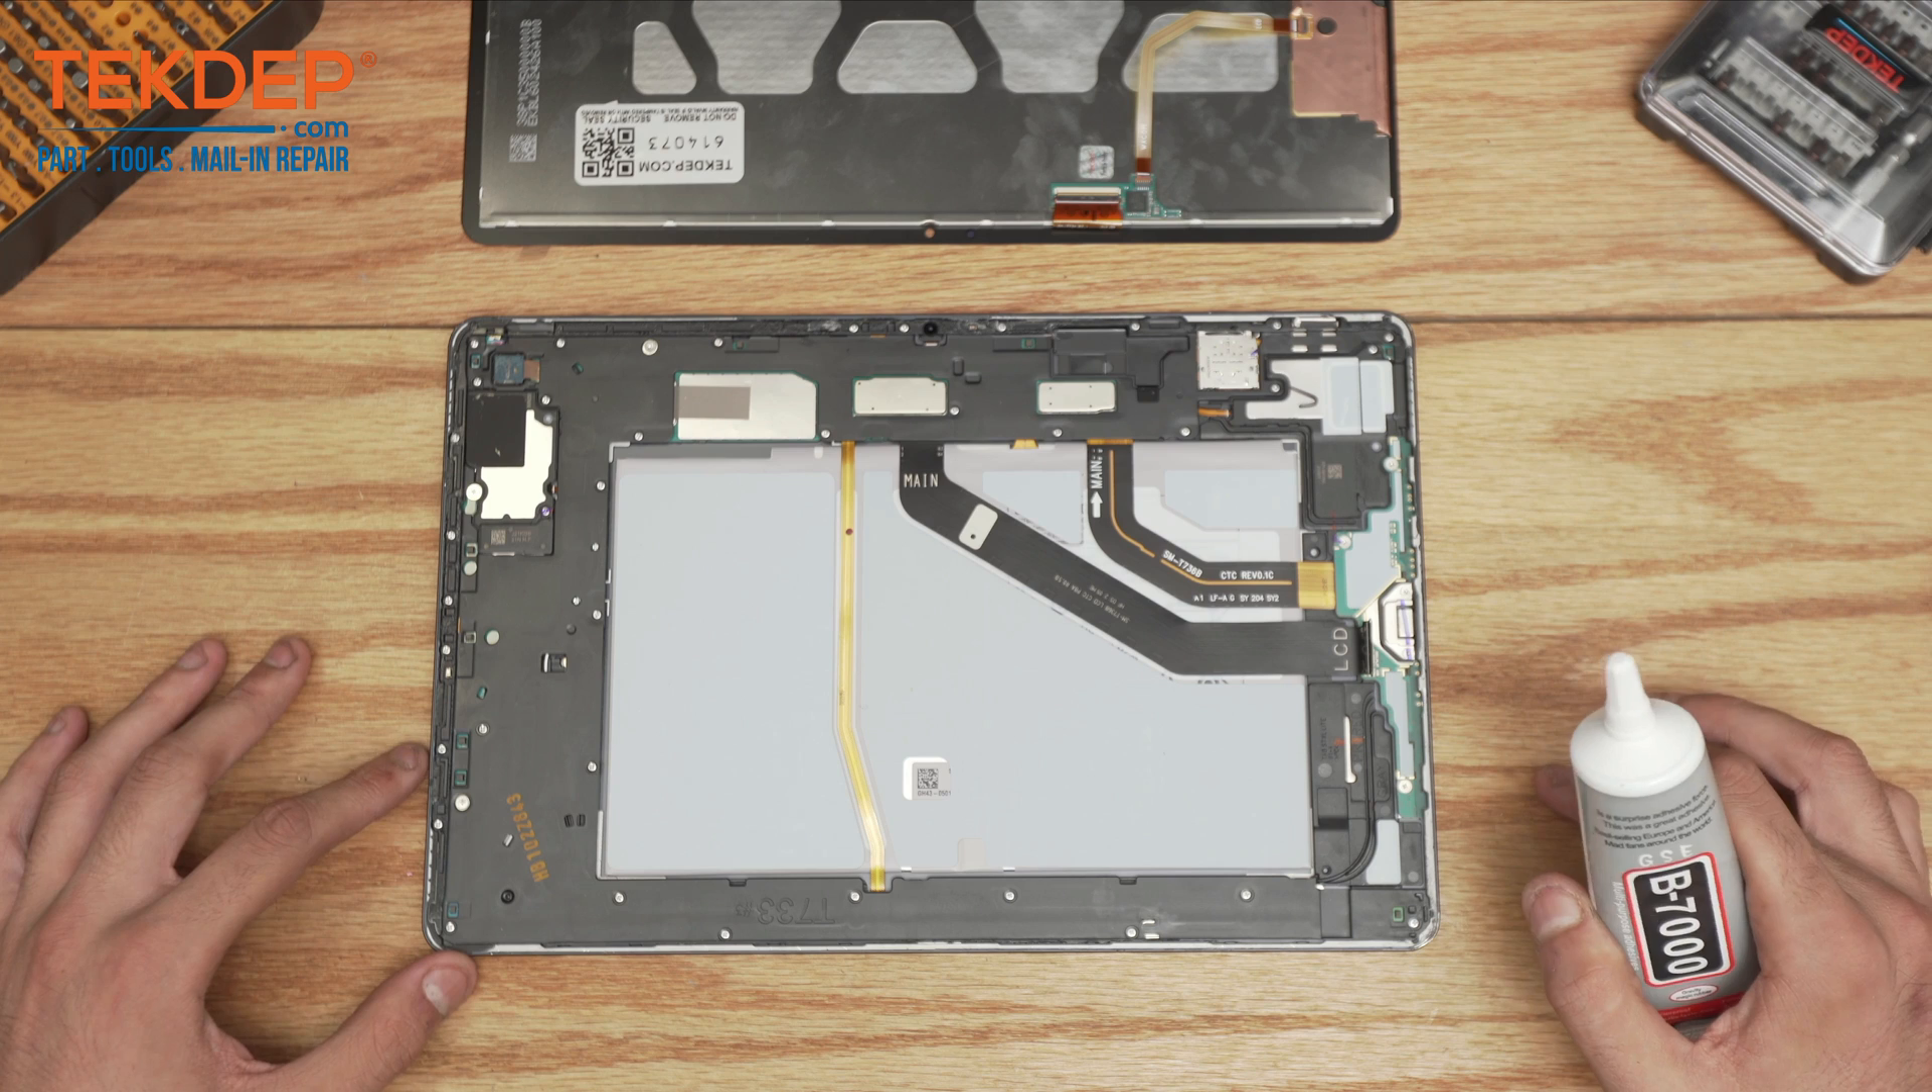All is left now is to install the new display onto the frame.